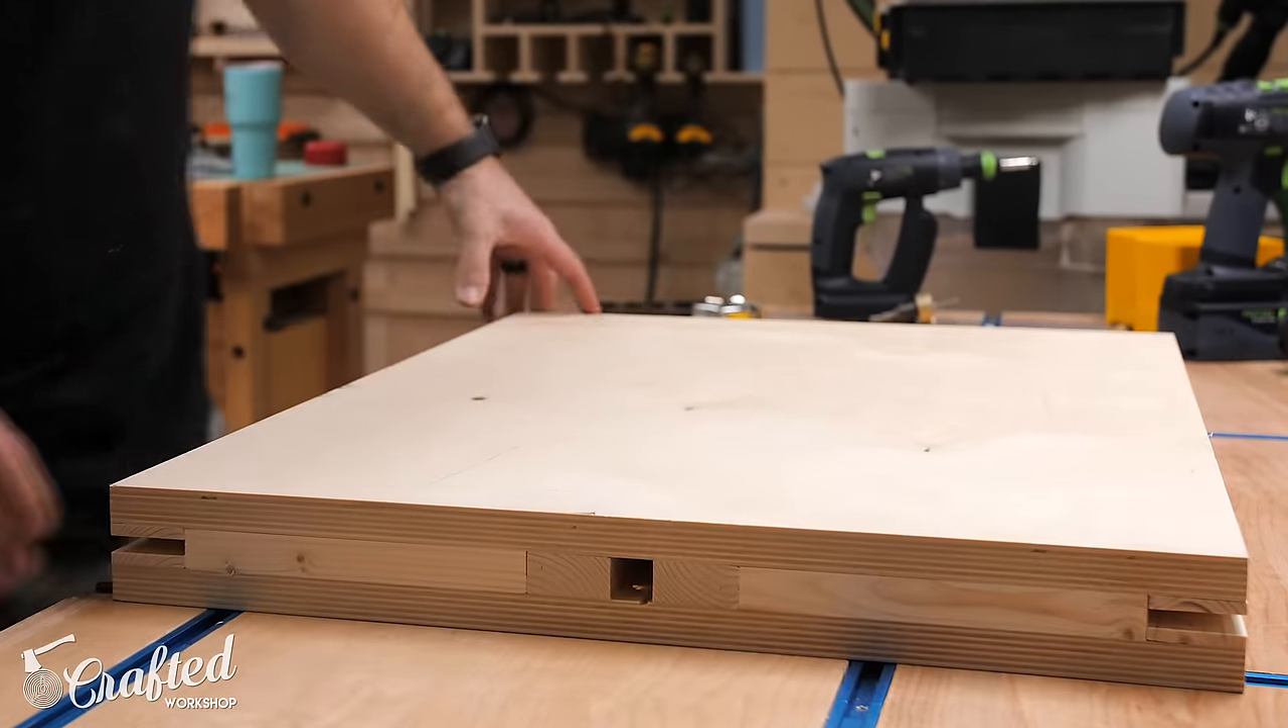And you can see here how the whole platform looks from the side once it's assembled with that center channel for the 3 quarter inch metal pipe and then the corner cutouts for the locking hardware.